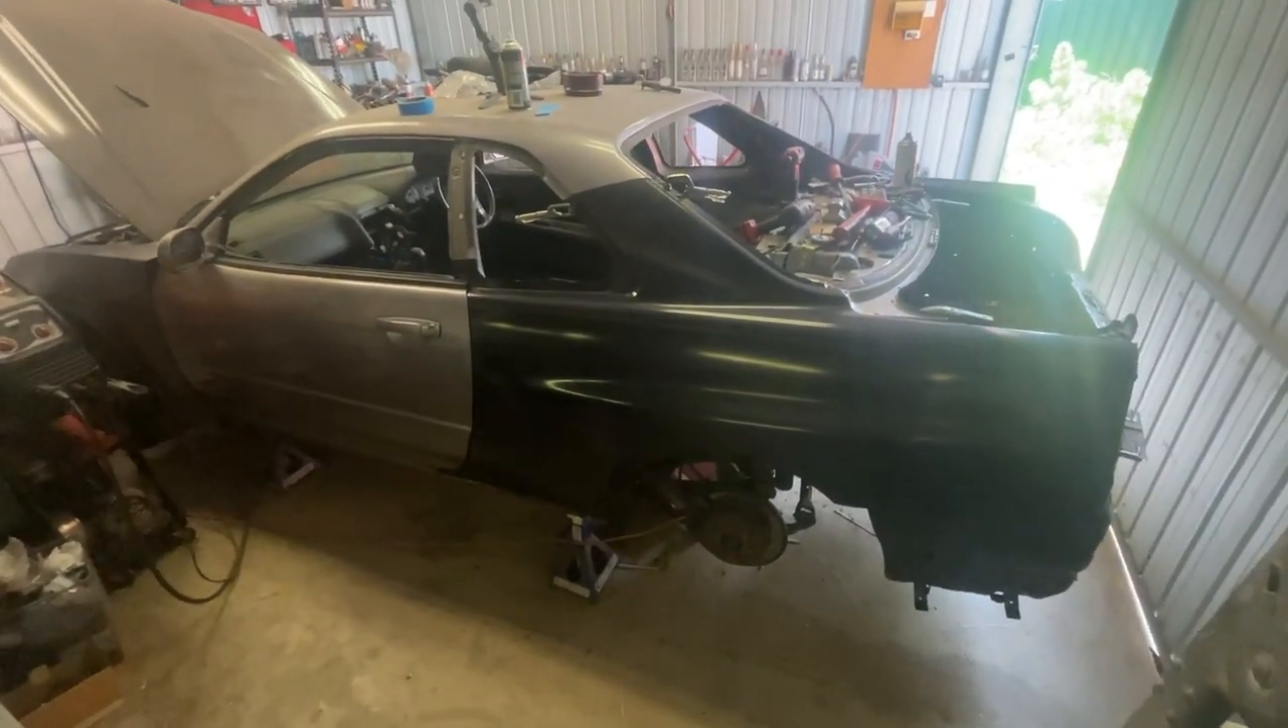Yeah, just got the quarter panel sitting on there for now. It's just been loosely trimmed to shape and sort of just sat on the car test fitting, seeing what needs to be trimmed and adjusted.